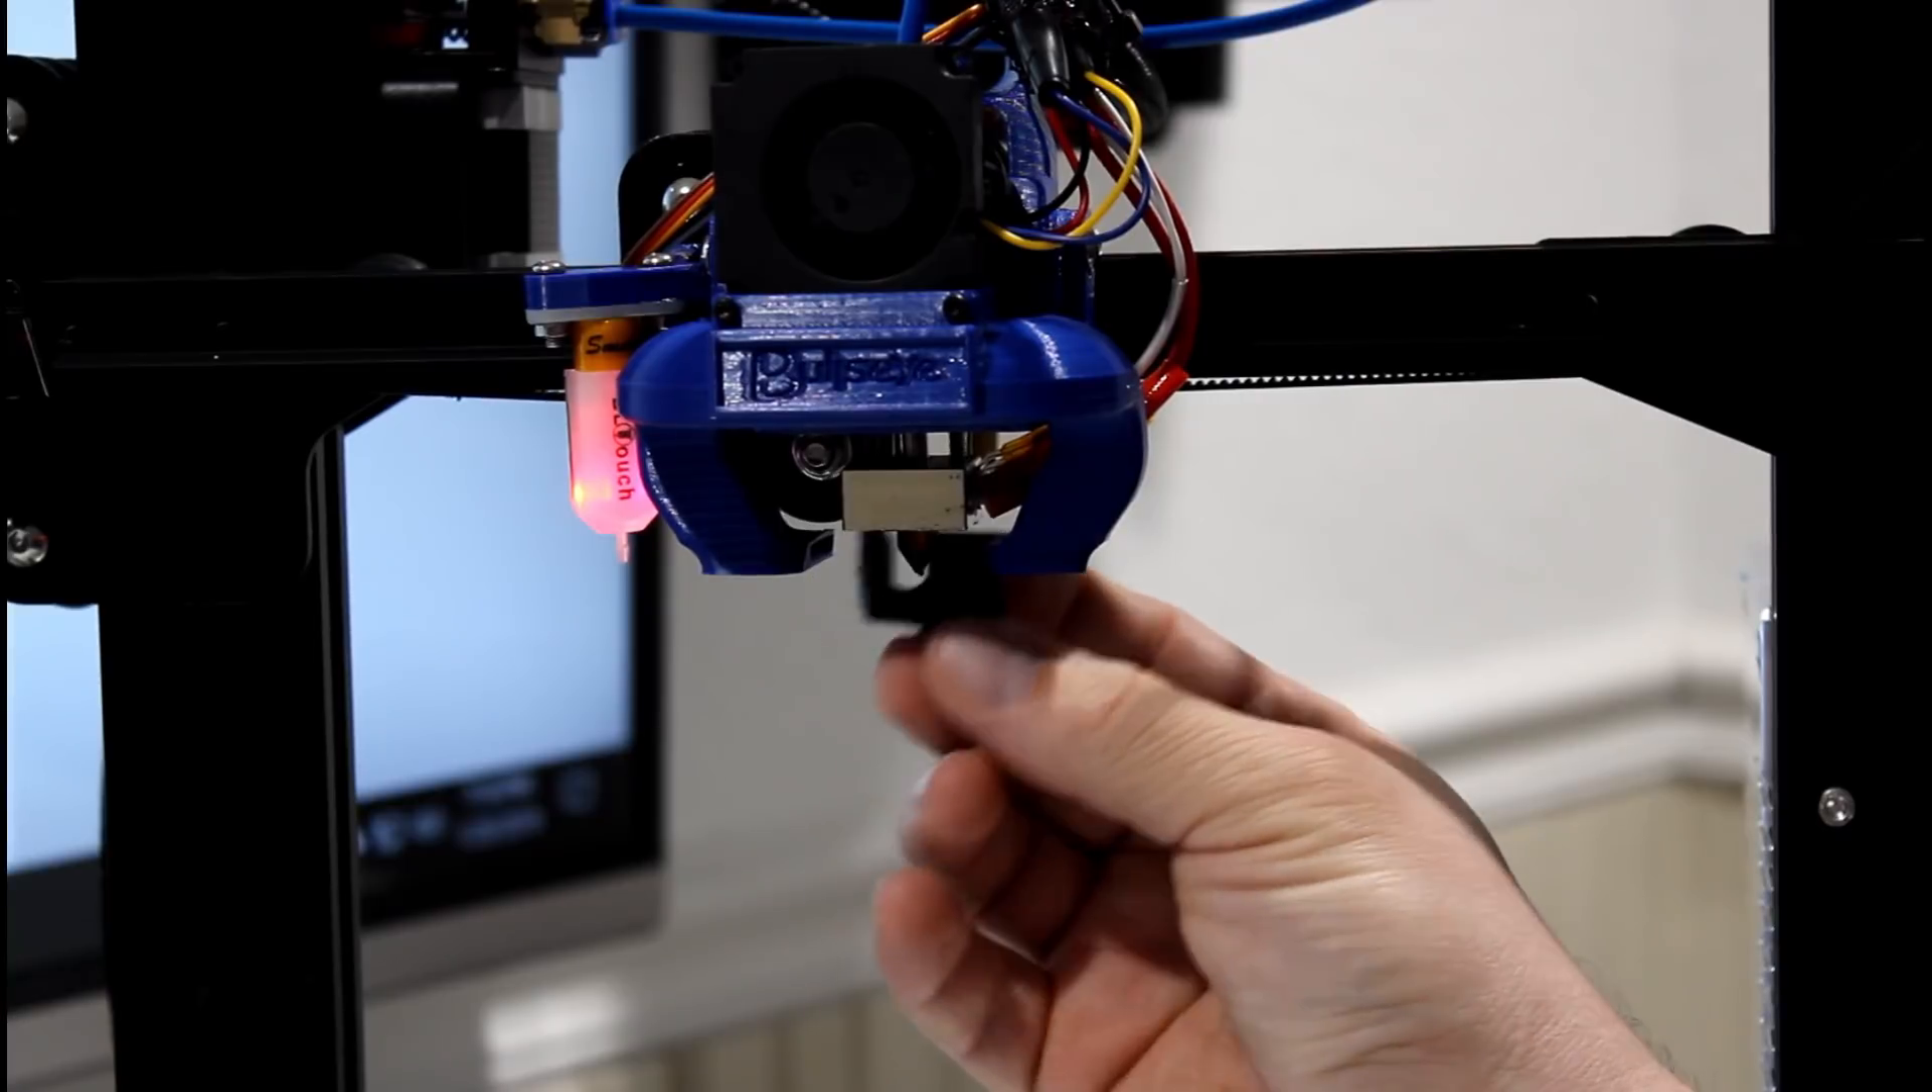I forgot to put my silicone sock back on.